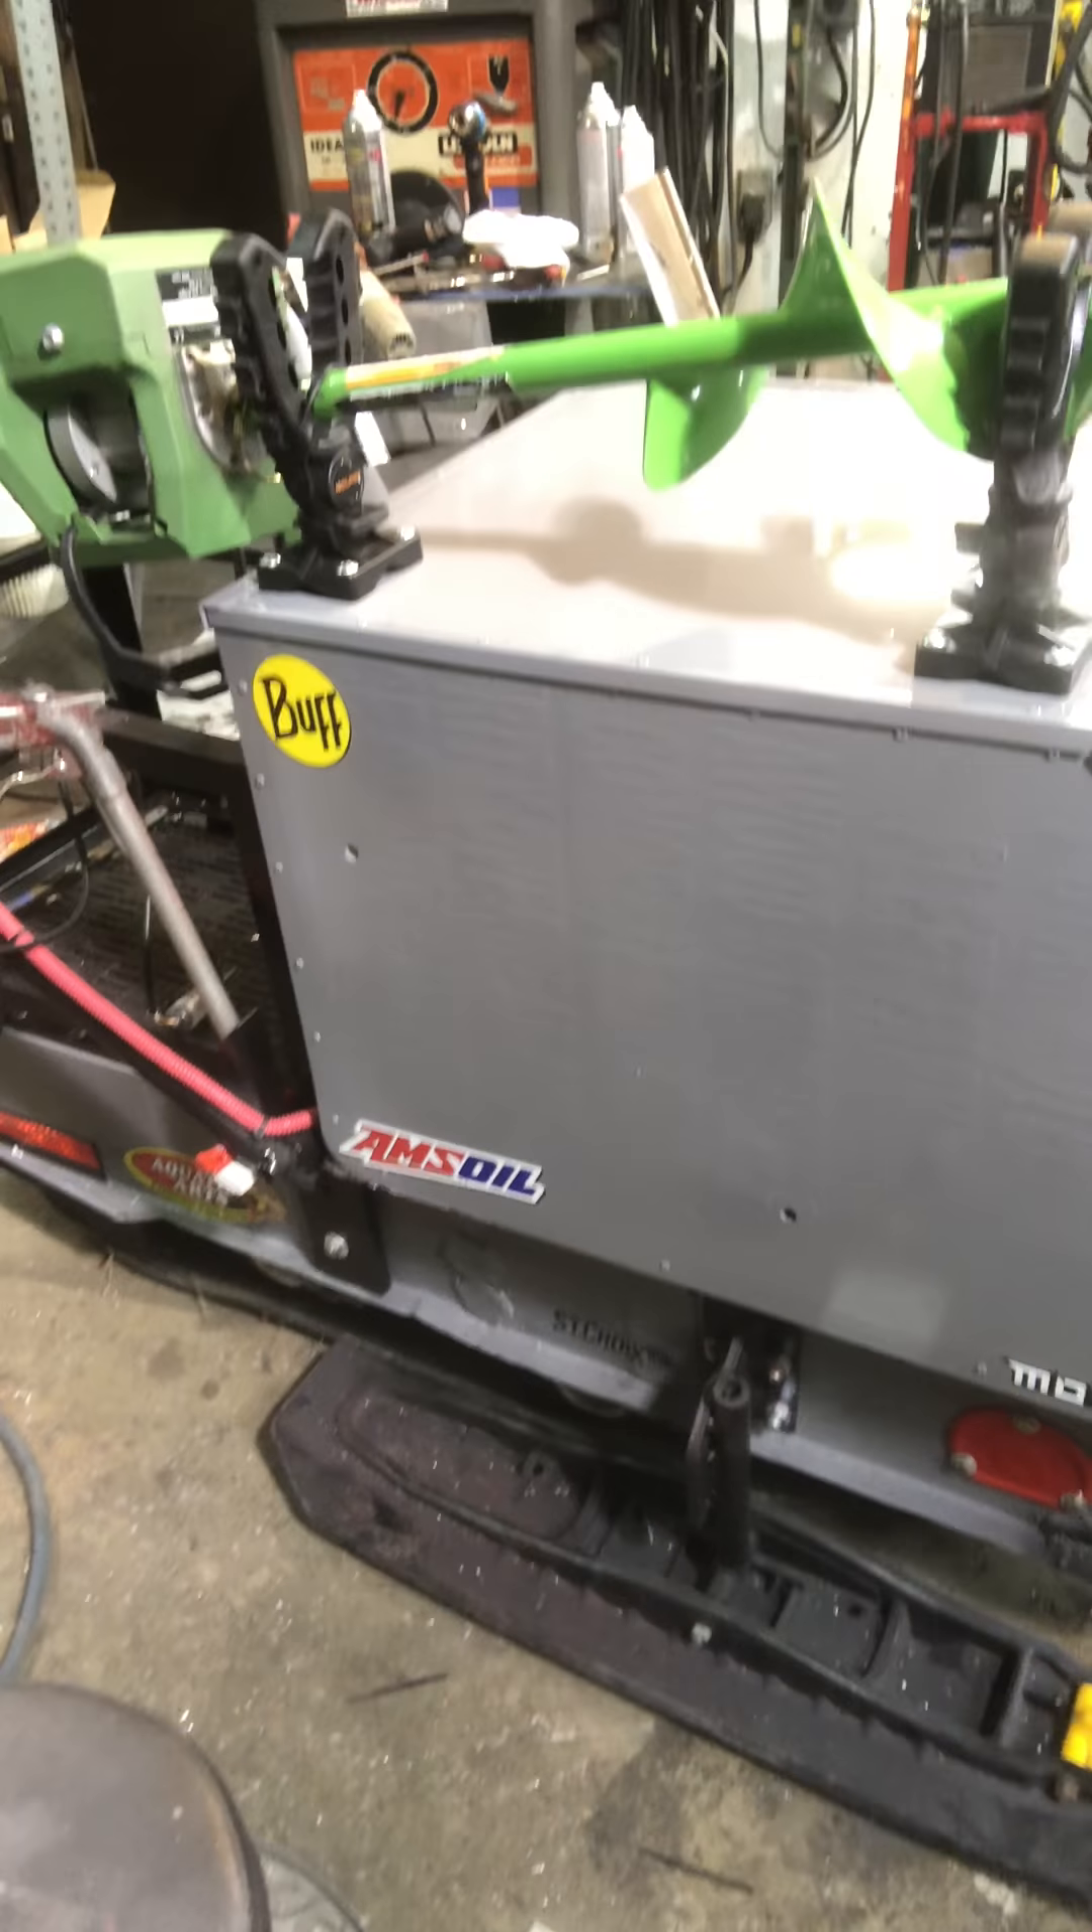I got the ice auger mounts on.